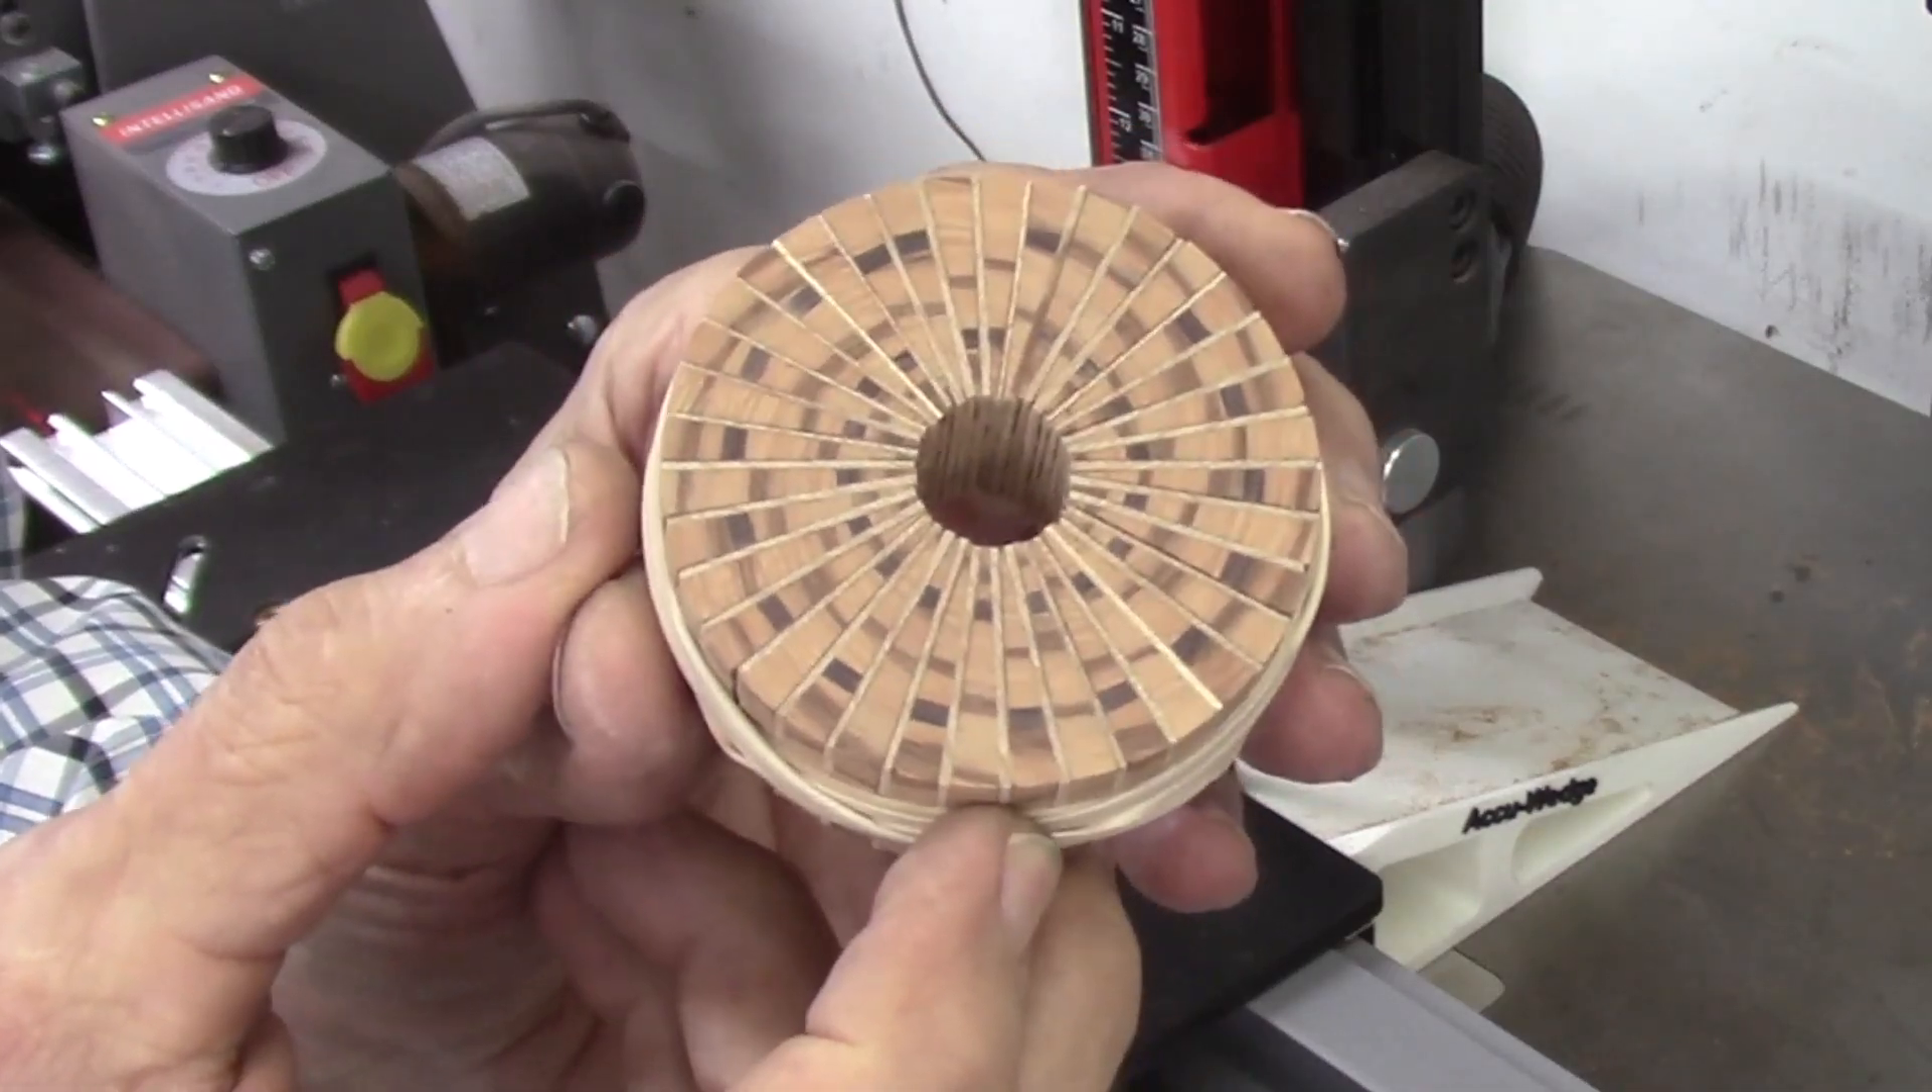Okay, and there's the finished segmented disc. So that was 36 segments. And I put 36 maple spacers between them.